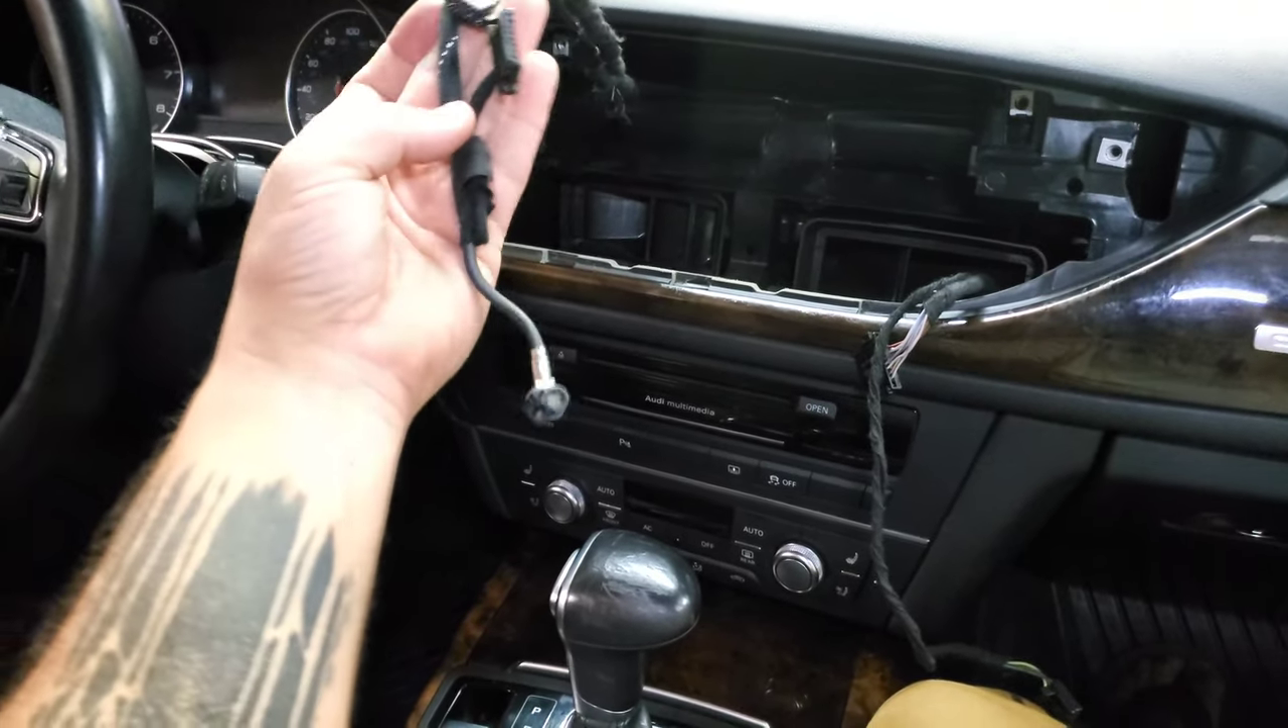All right, we got the display removed and we're left with just the wiring harness sitting here.